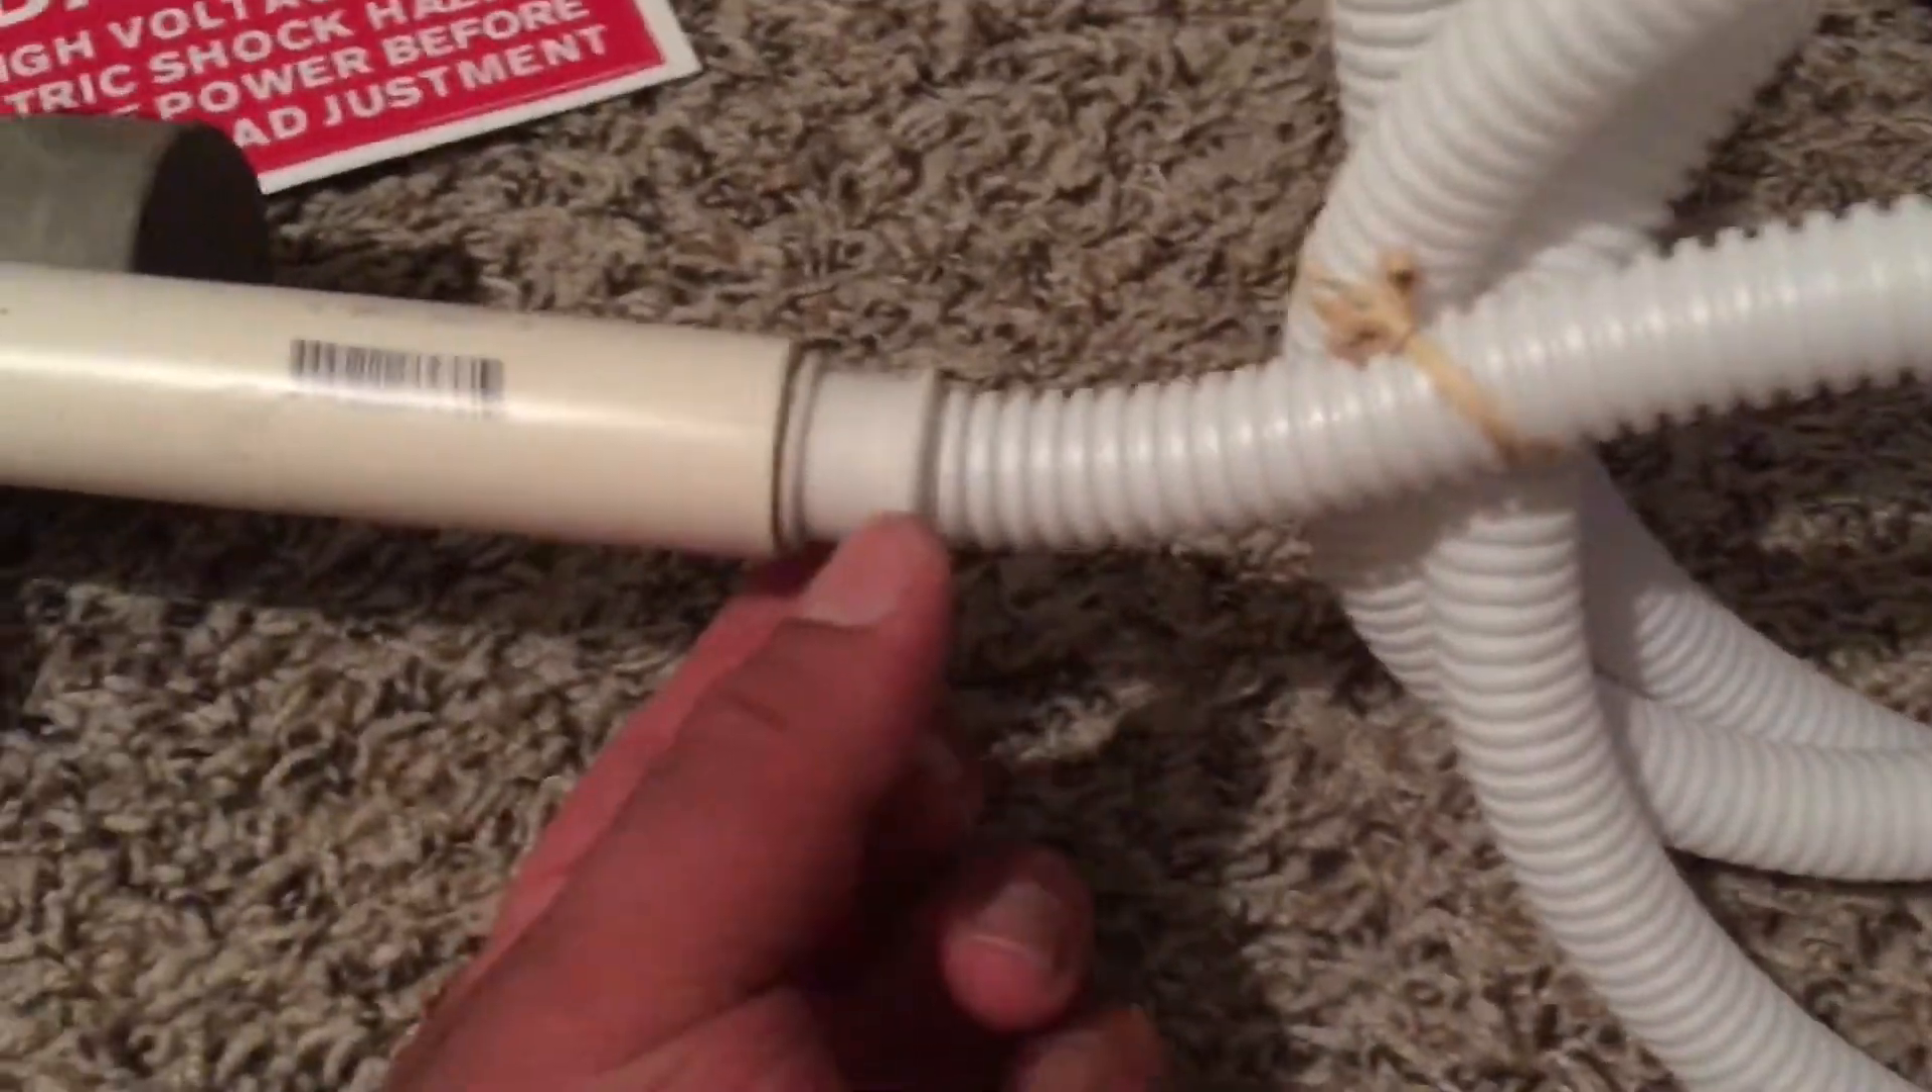And the cool thing is I was able to, I found this really cool hose that fits perfectly onto the handle.